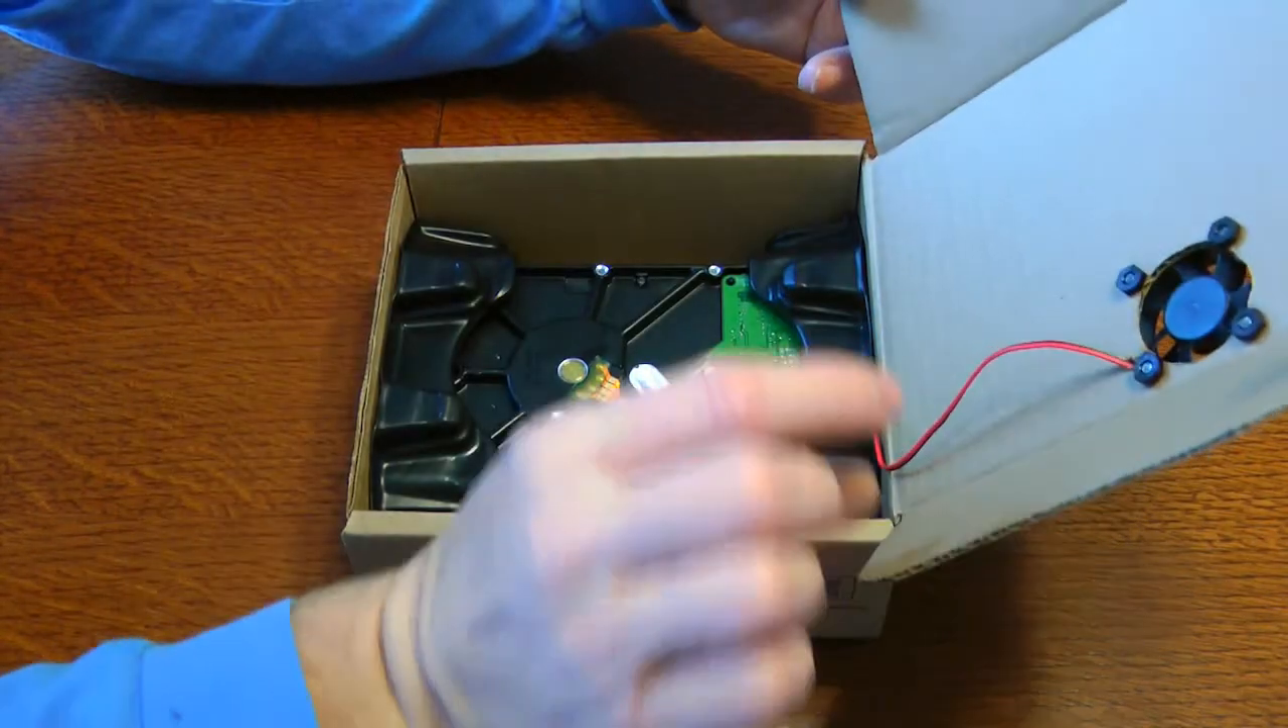Uh, we've got our whole fan mounted on there with the screws. I put all four screws in and I put four nuts on it.